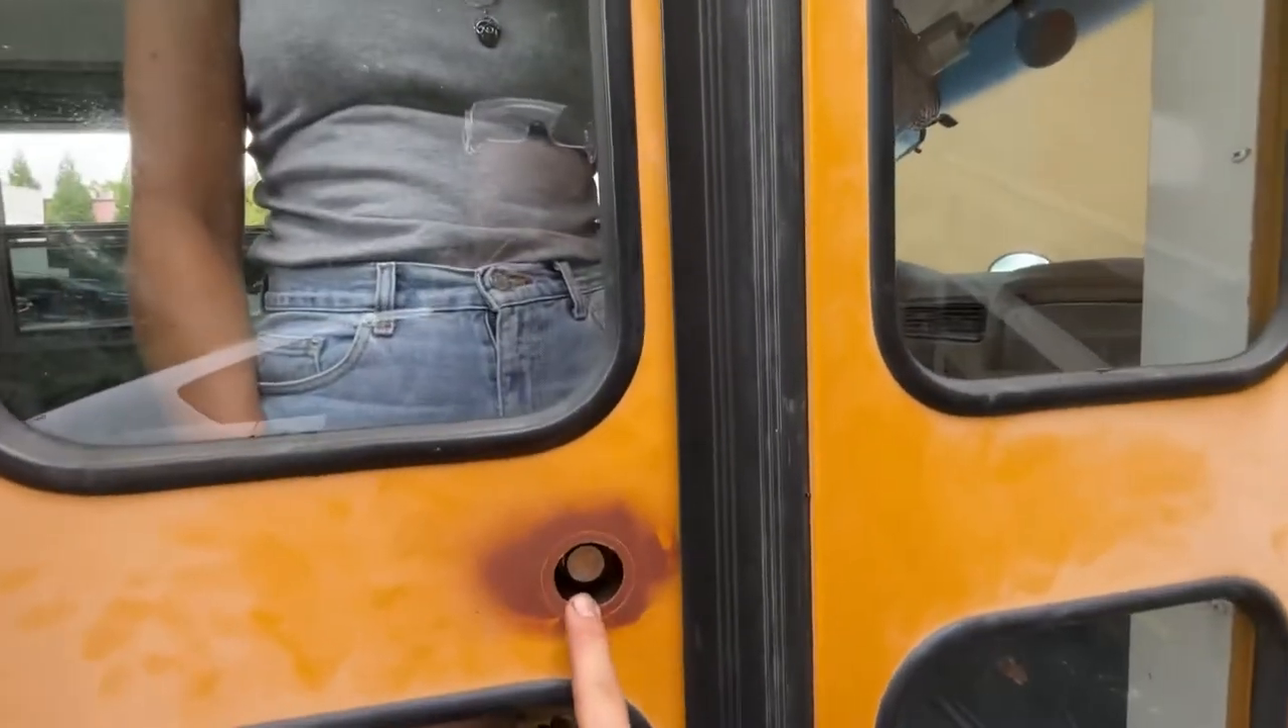I gotta put the plate back over the hole we carved here.